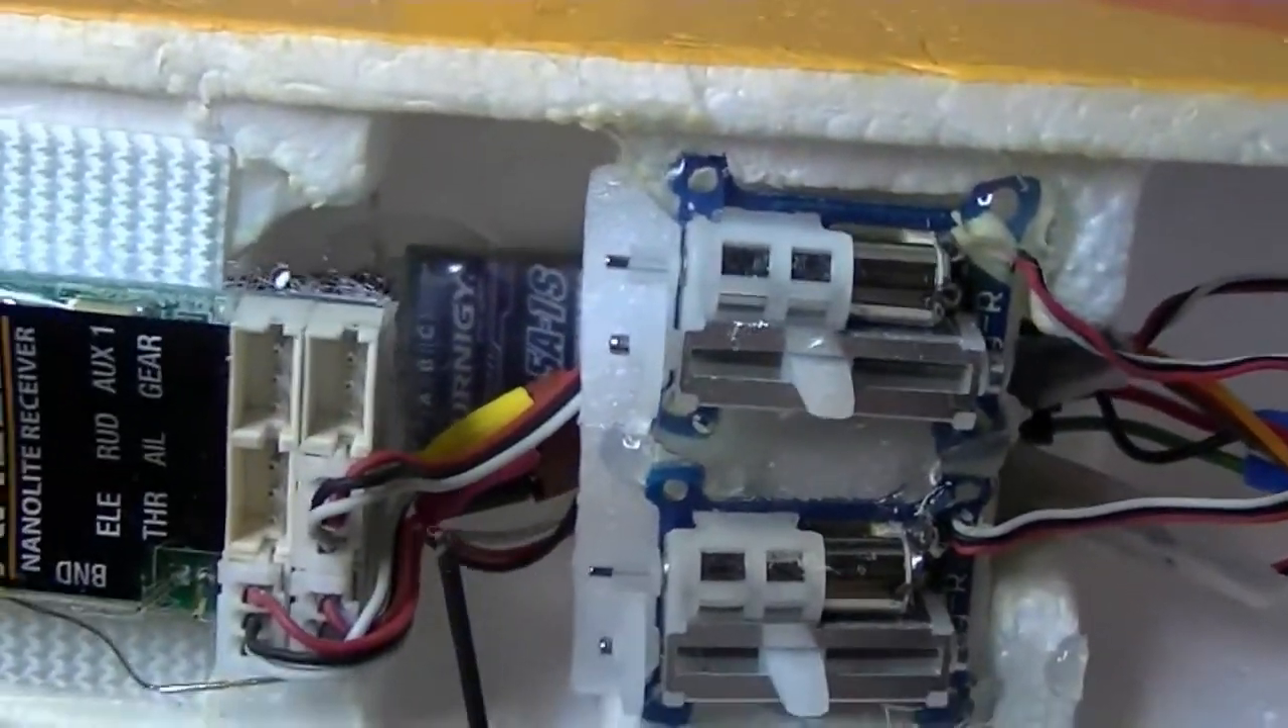We got two linear servos one right here and one right here mounted on this little piece of depron.